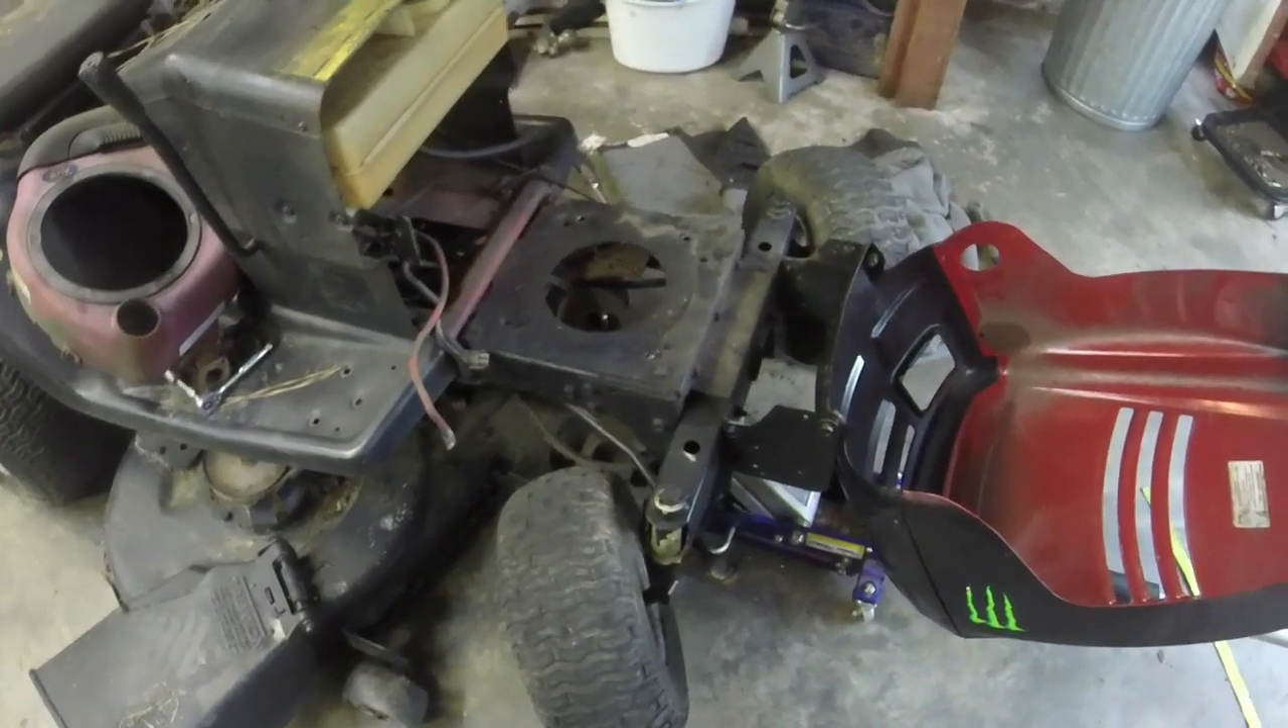So I've got the engine off.